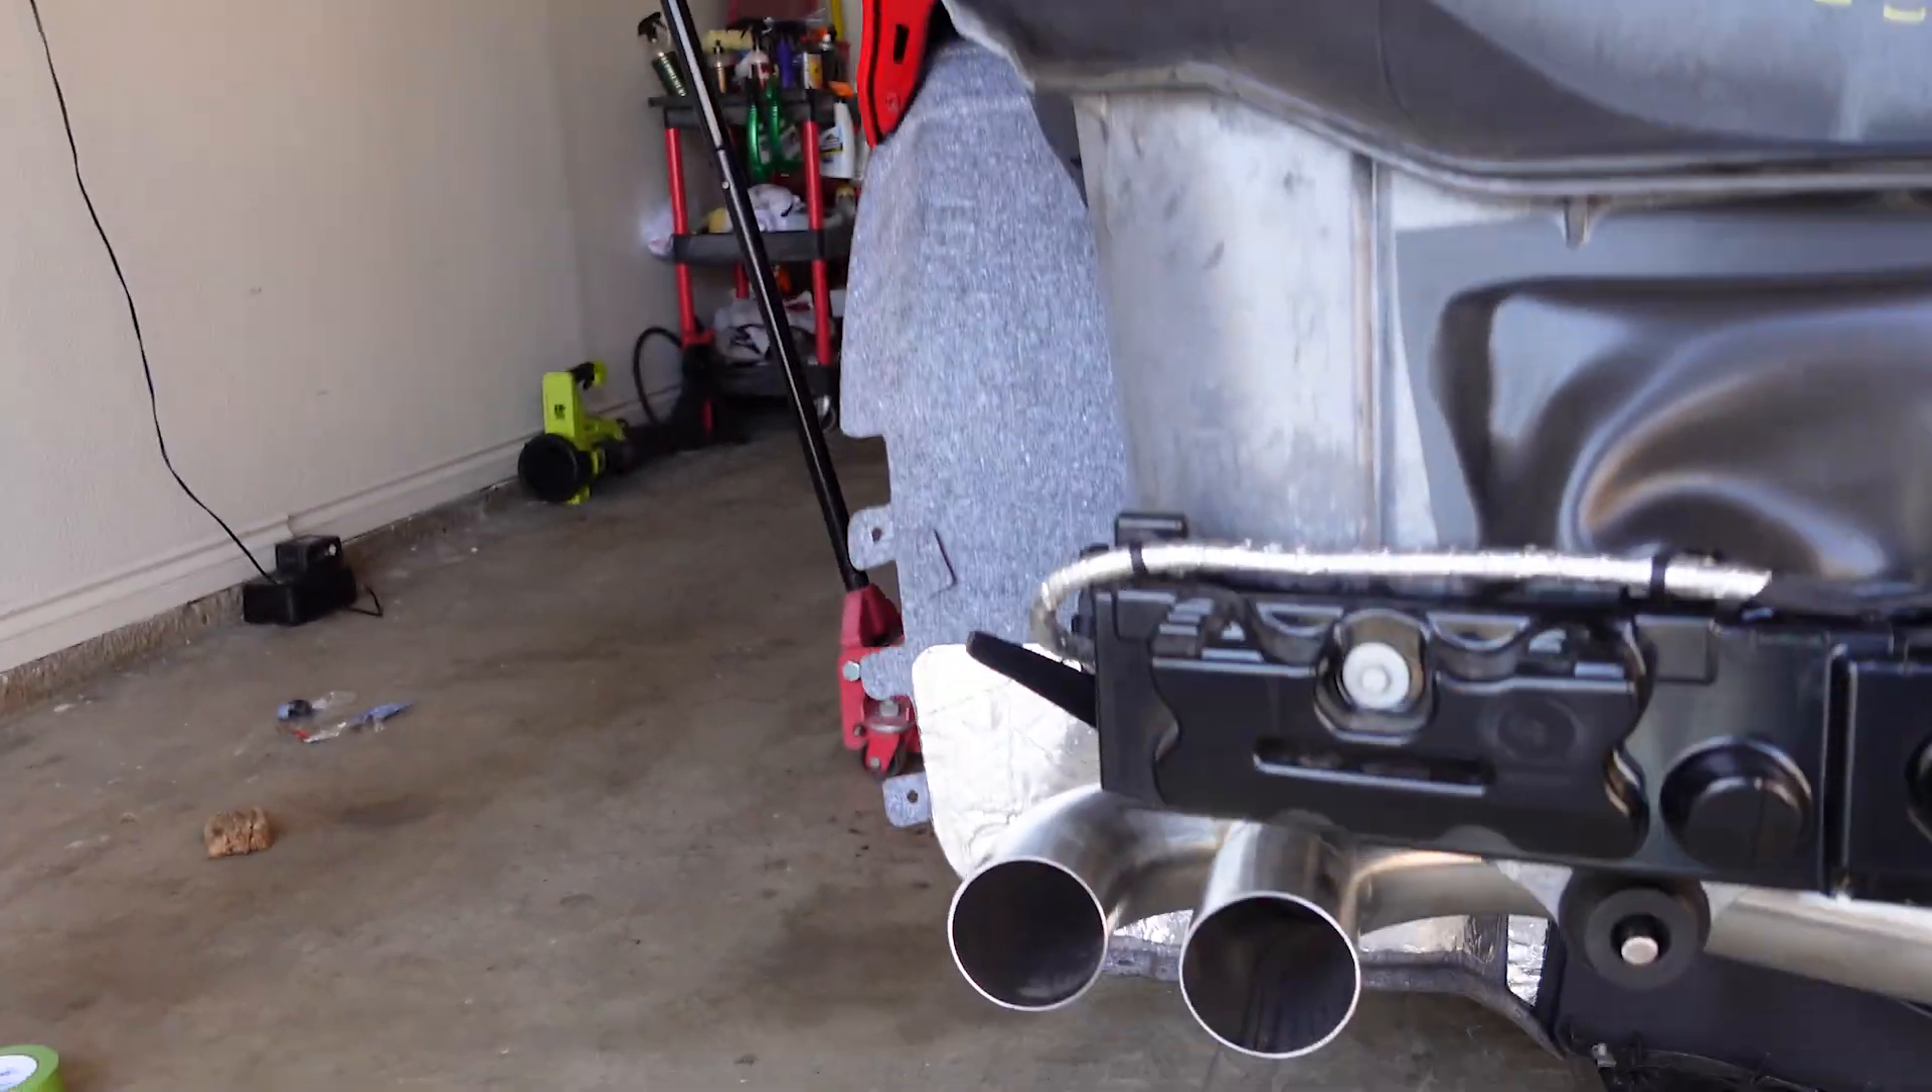All right guys so we have the cat-back already mounted right there.